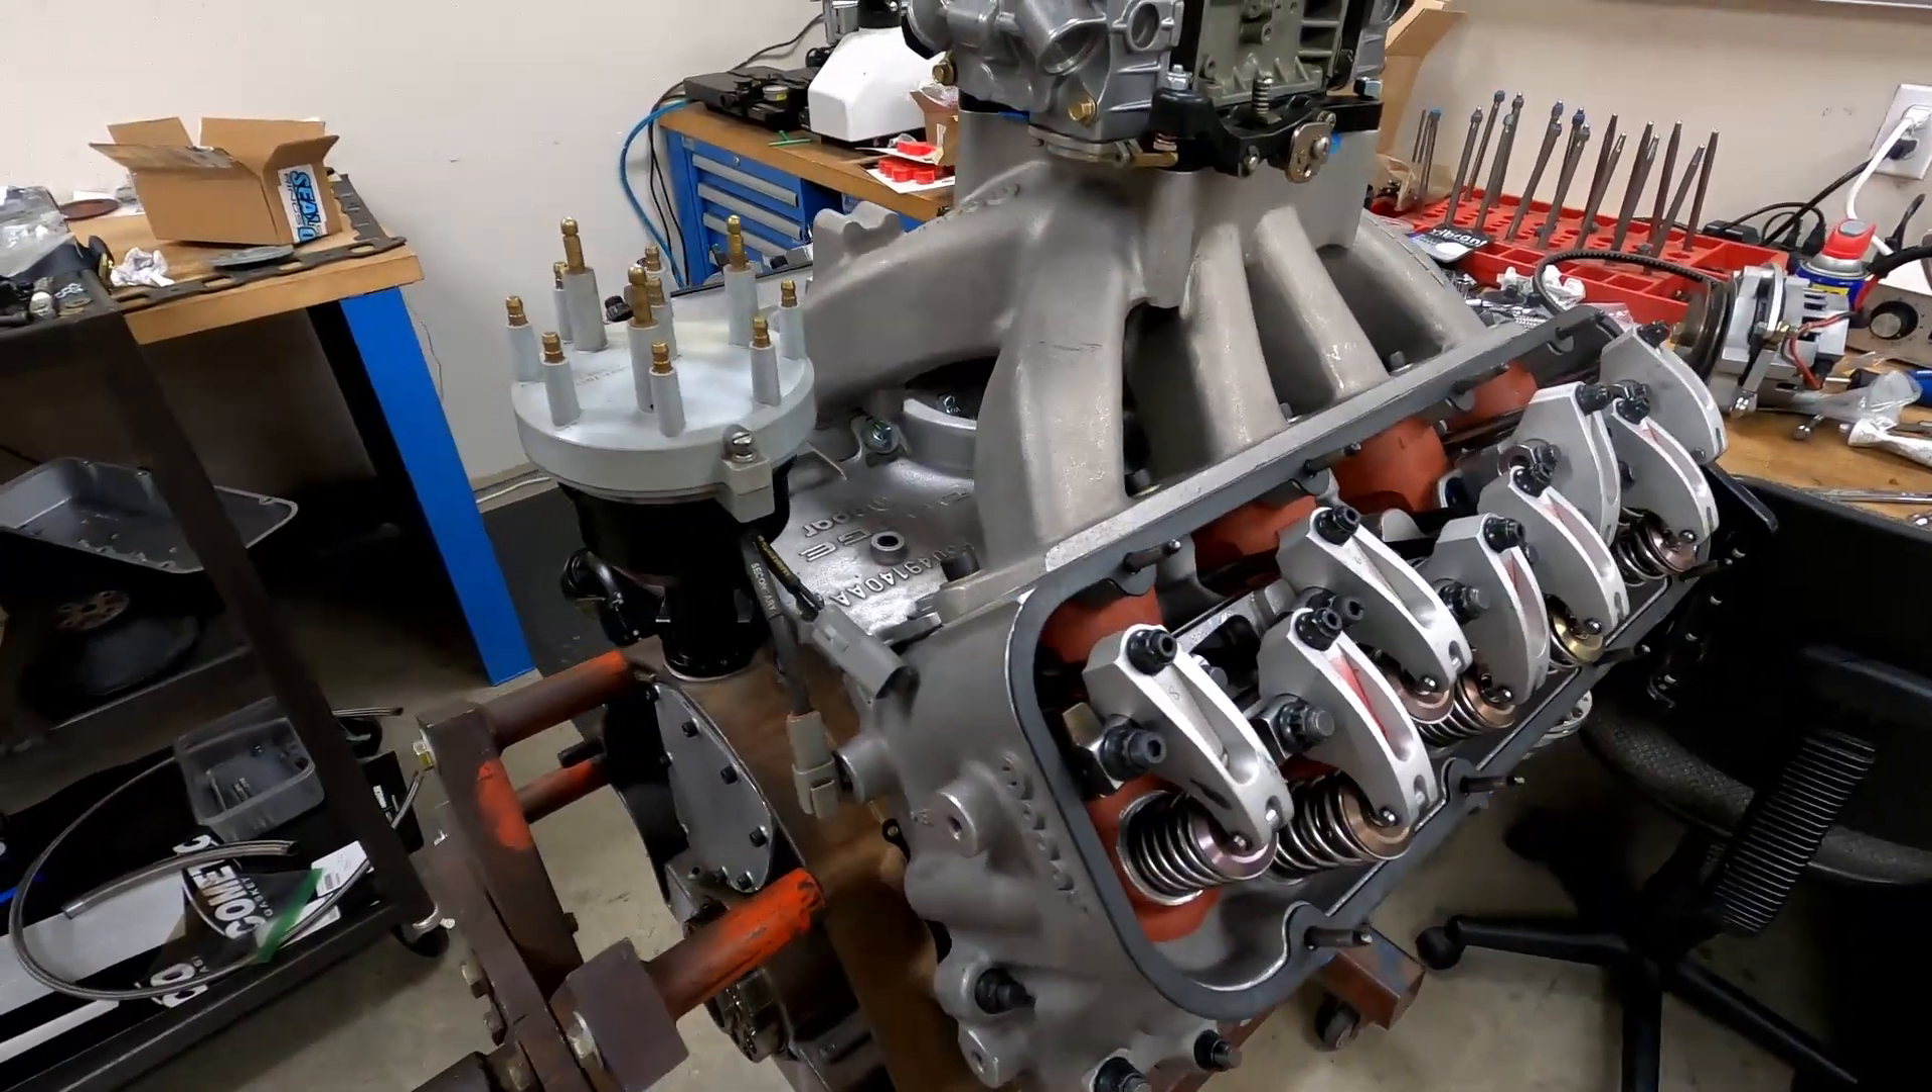Basically ready to bolt the valve covers on and this thing is done.